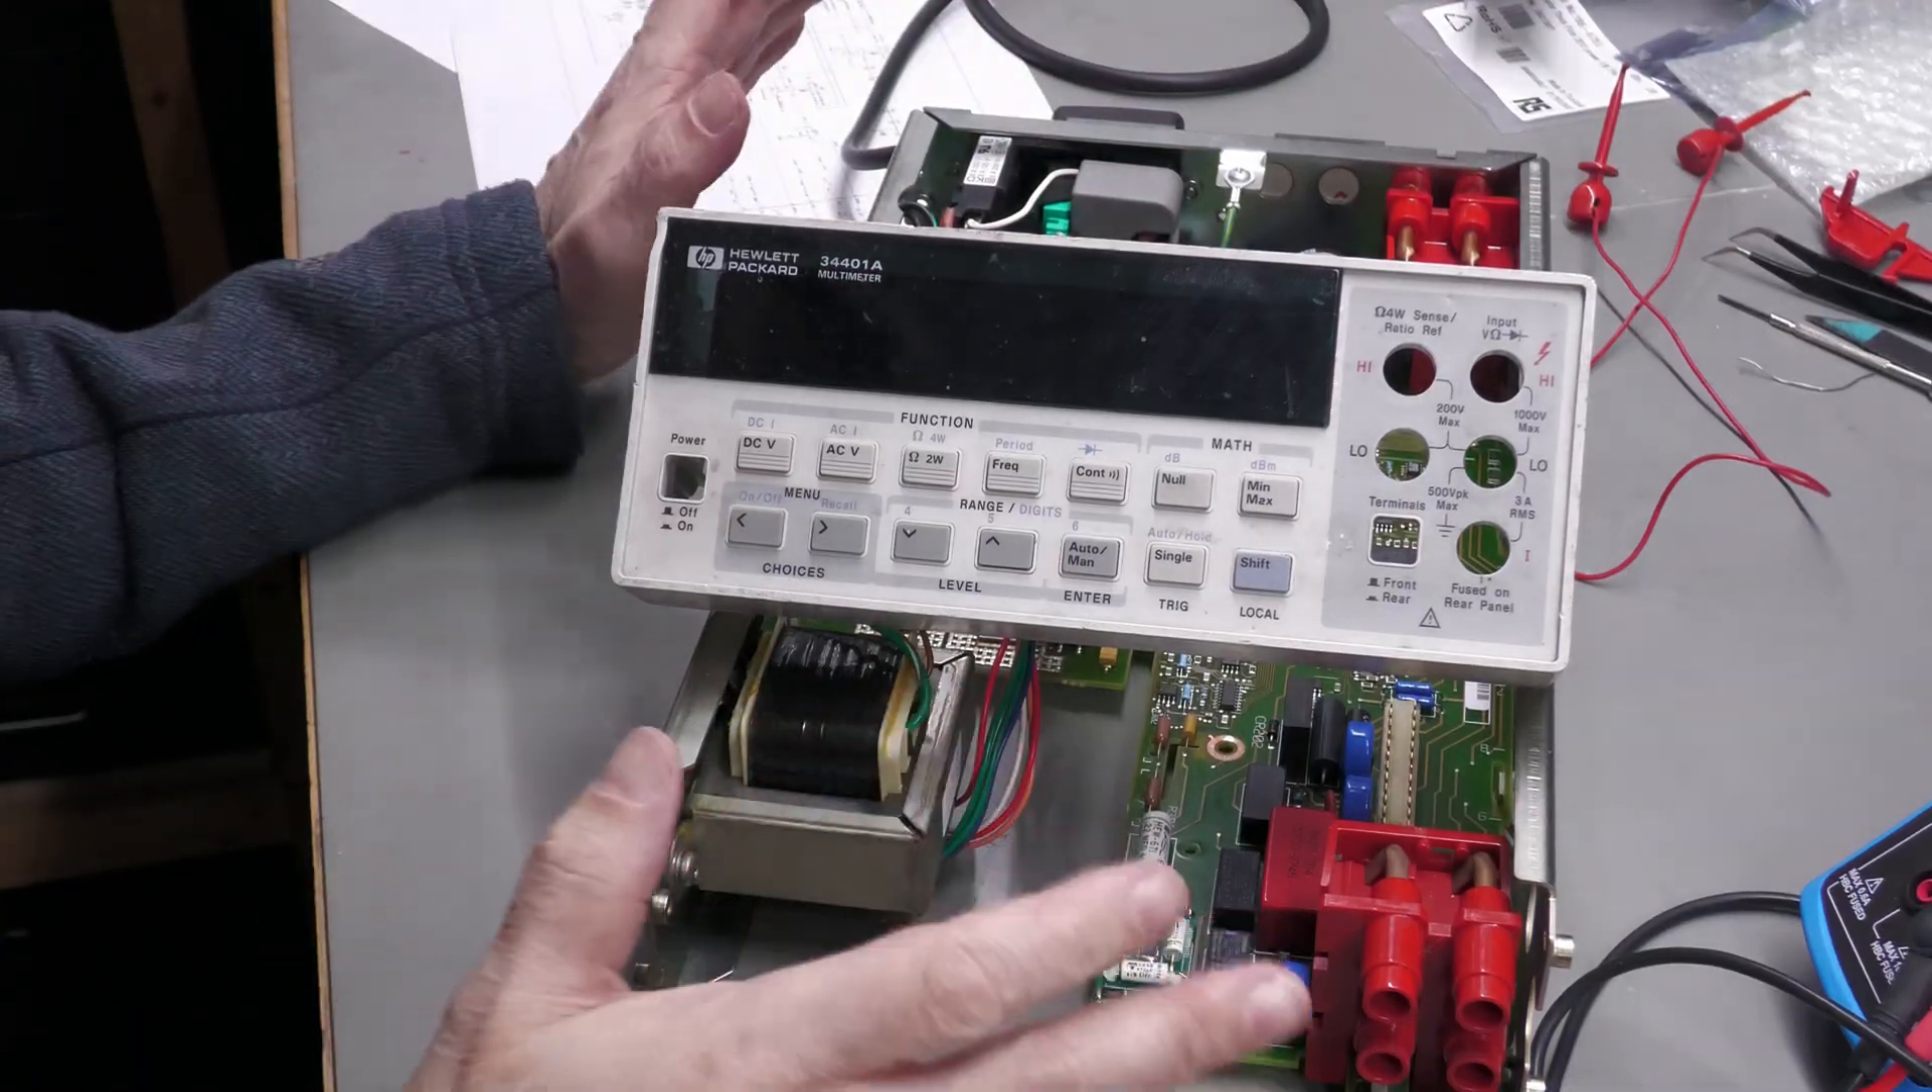Okay, that's the board back in the chassis there, just temporarily so that I can power up.